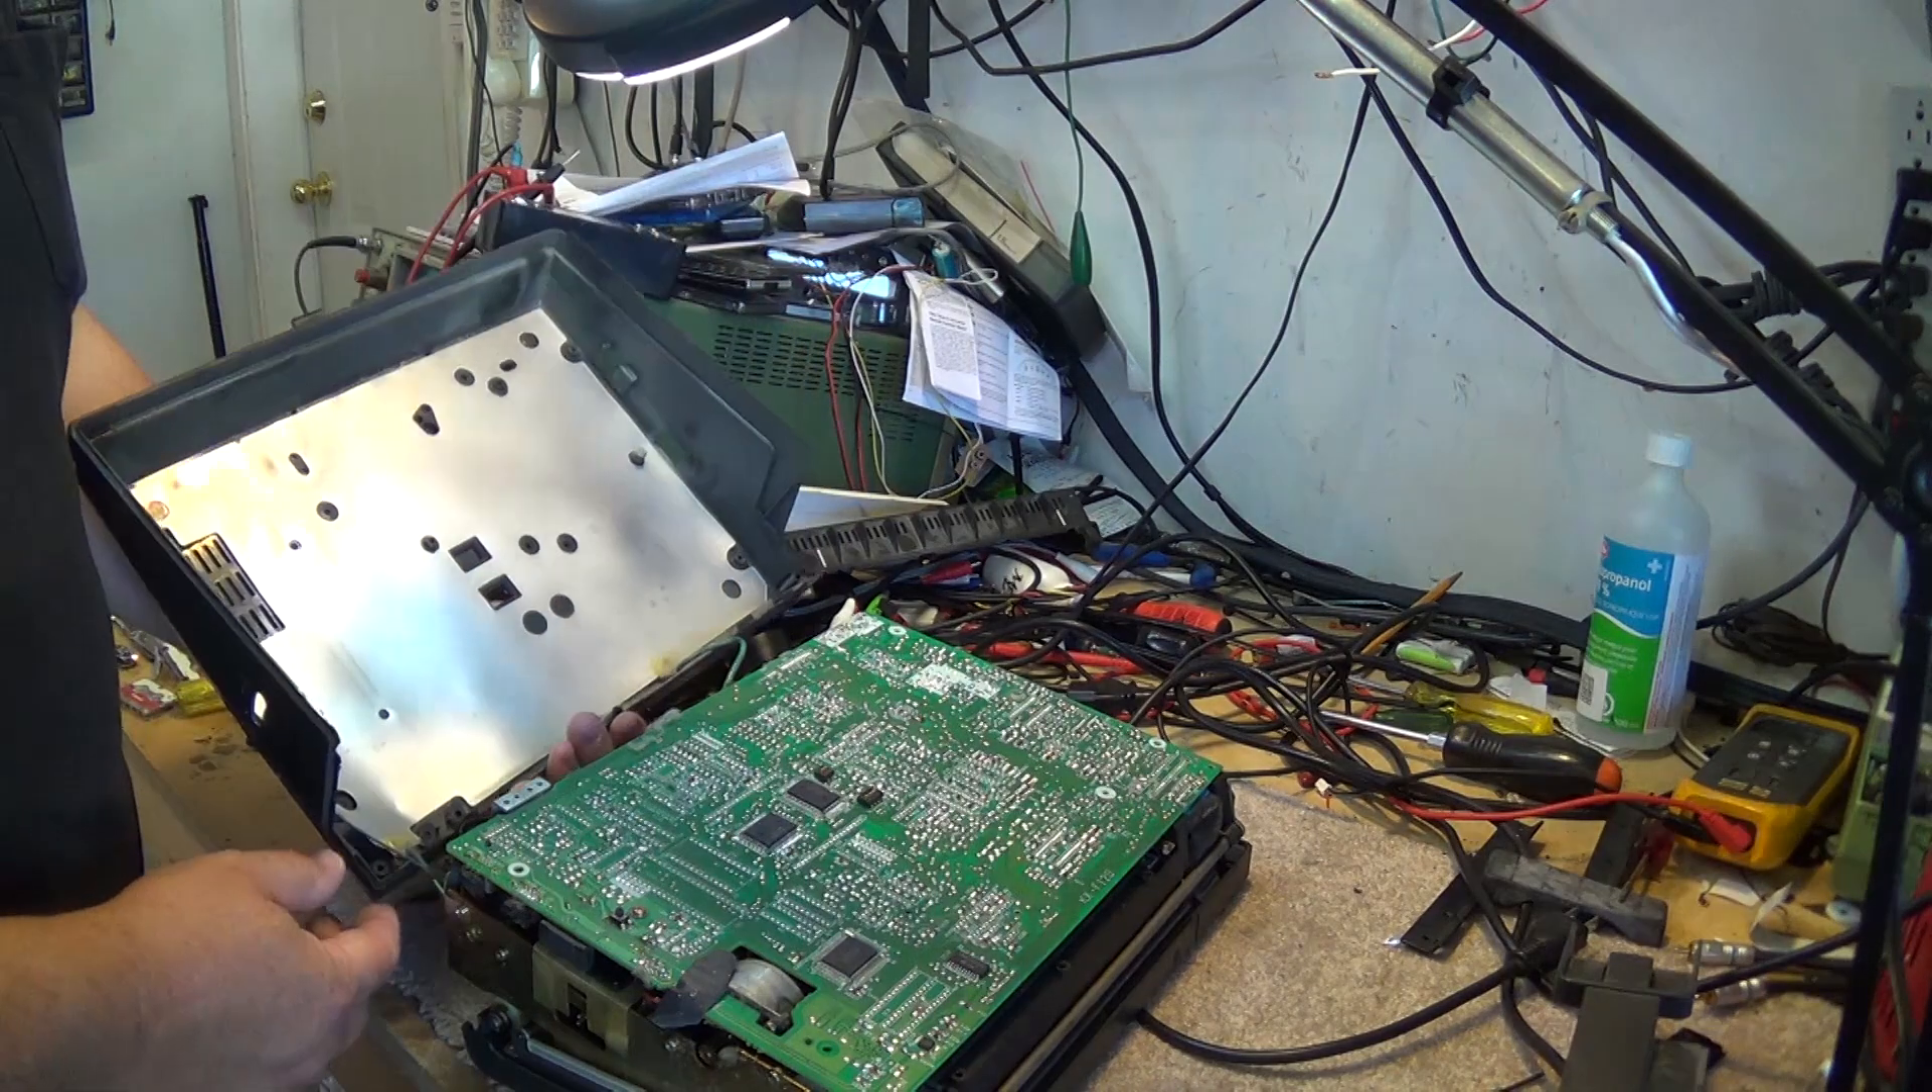There we go. Bottom cover off.